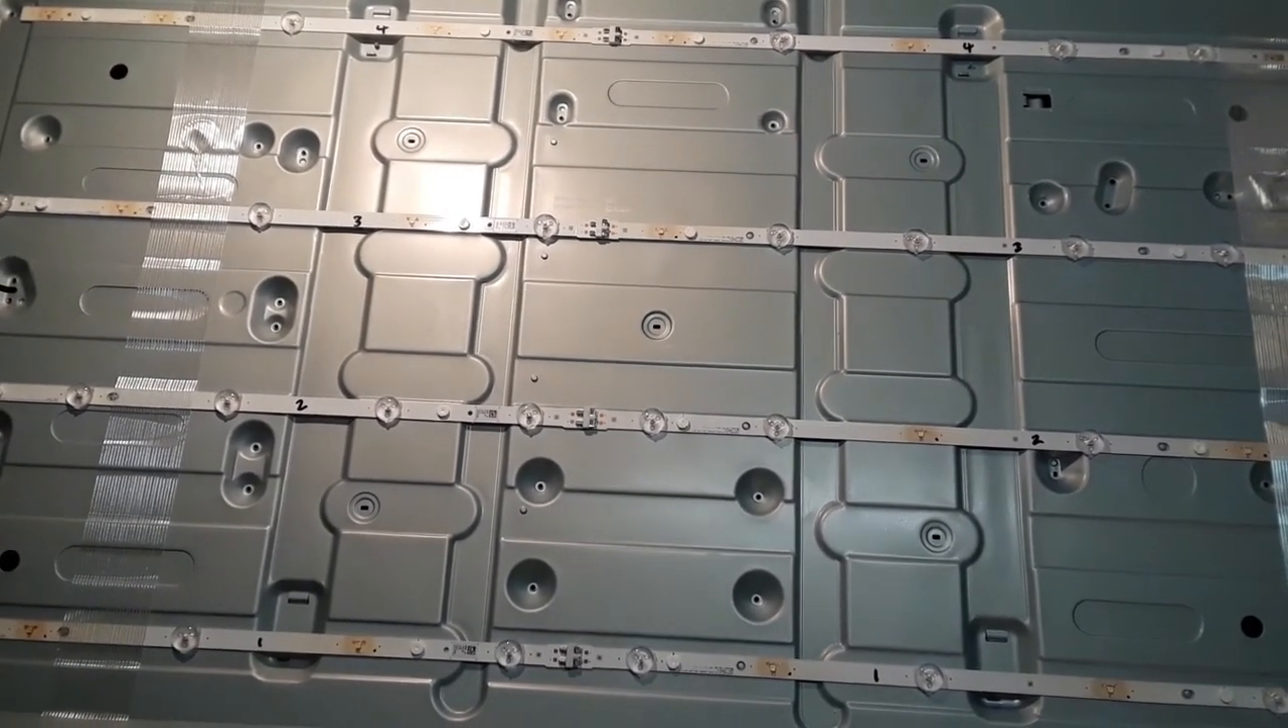All the LED strips back in place secured. I just need to reinstall the lenses on the LEDs that I've replaced.